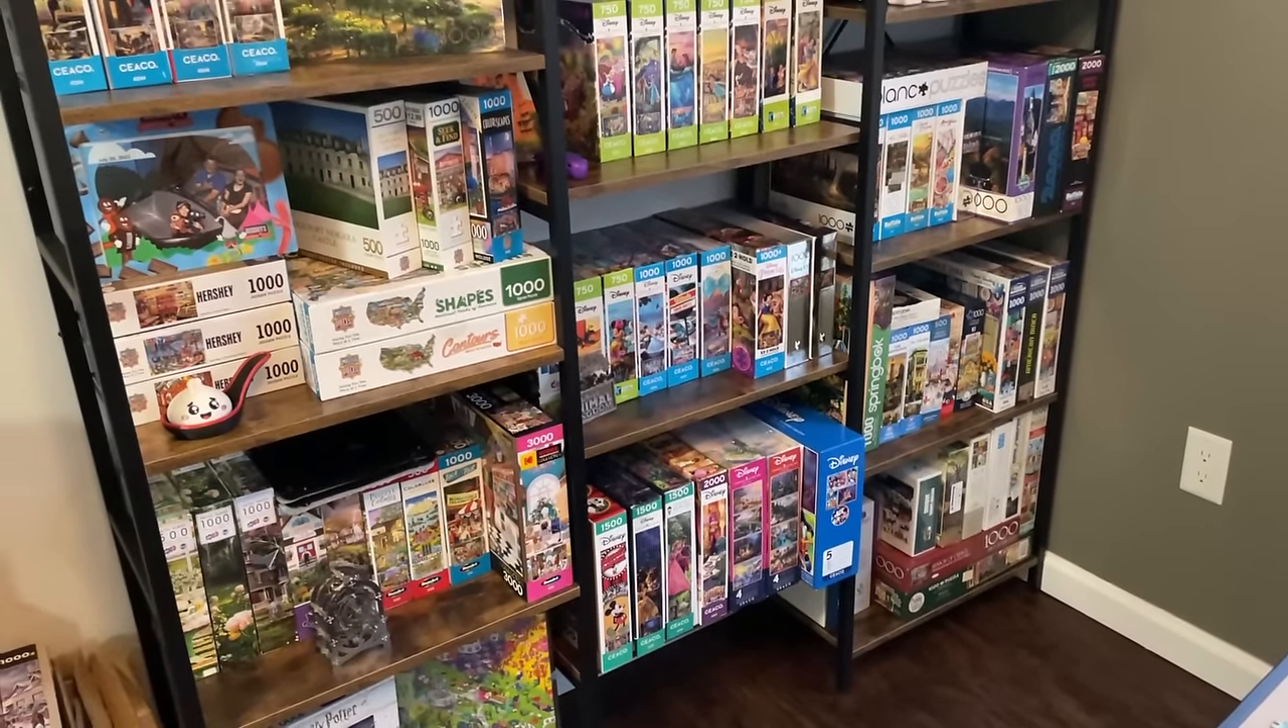The blue box is still bothering me a little bit because it's sticking out.